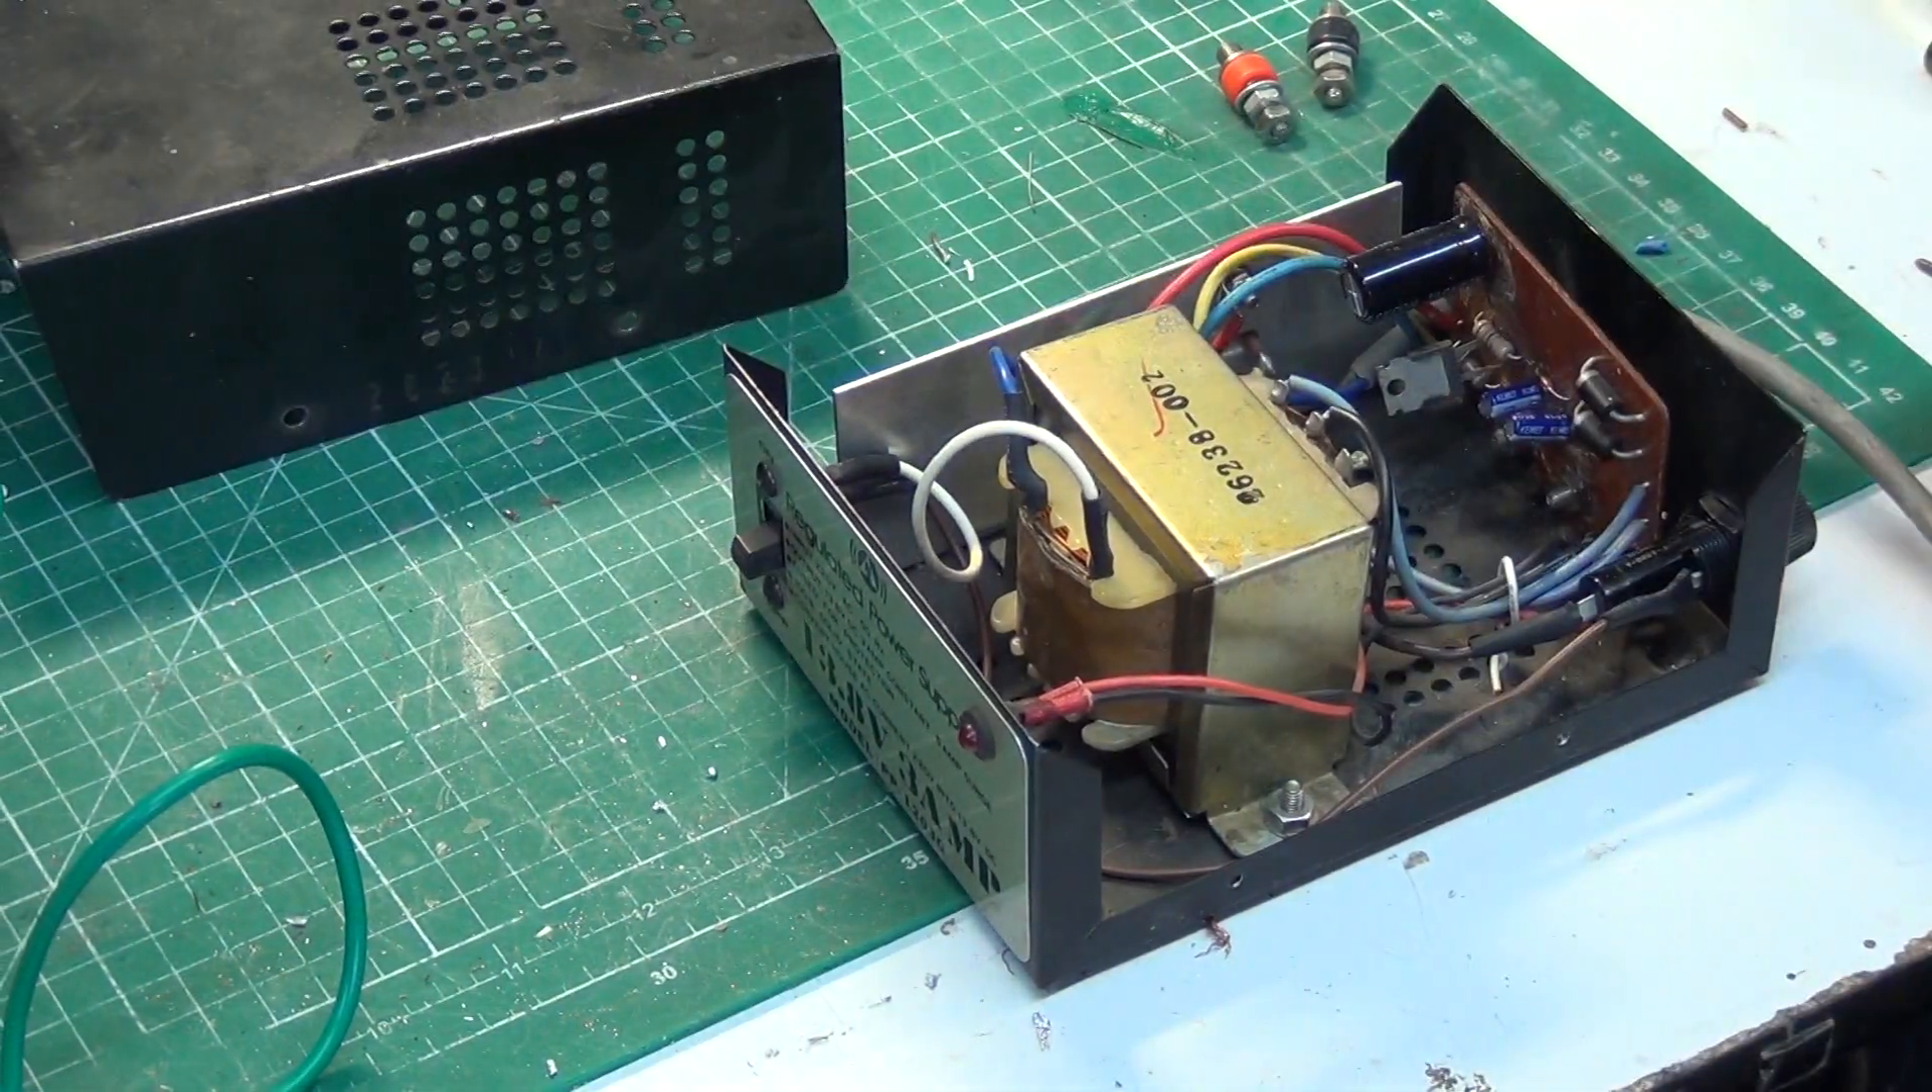We've done the power supply. It just needs its lid putting on, and that's another job done.